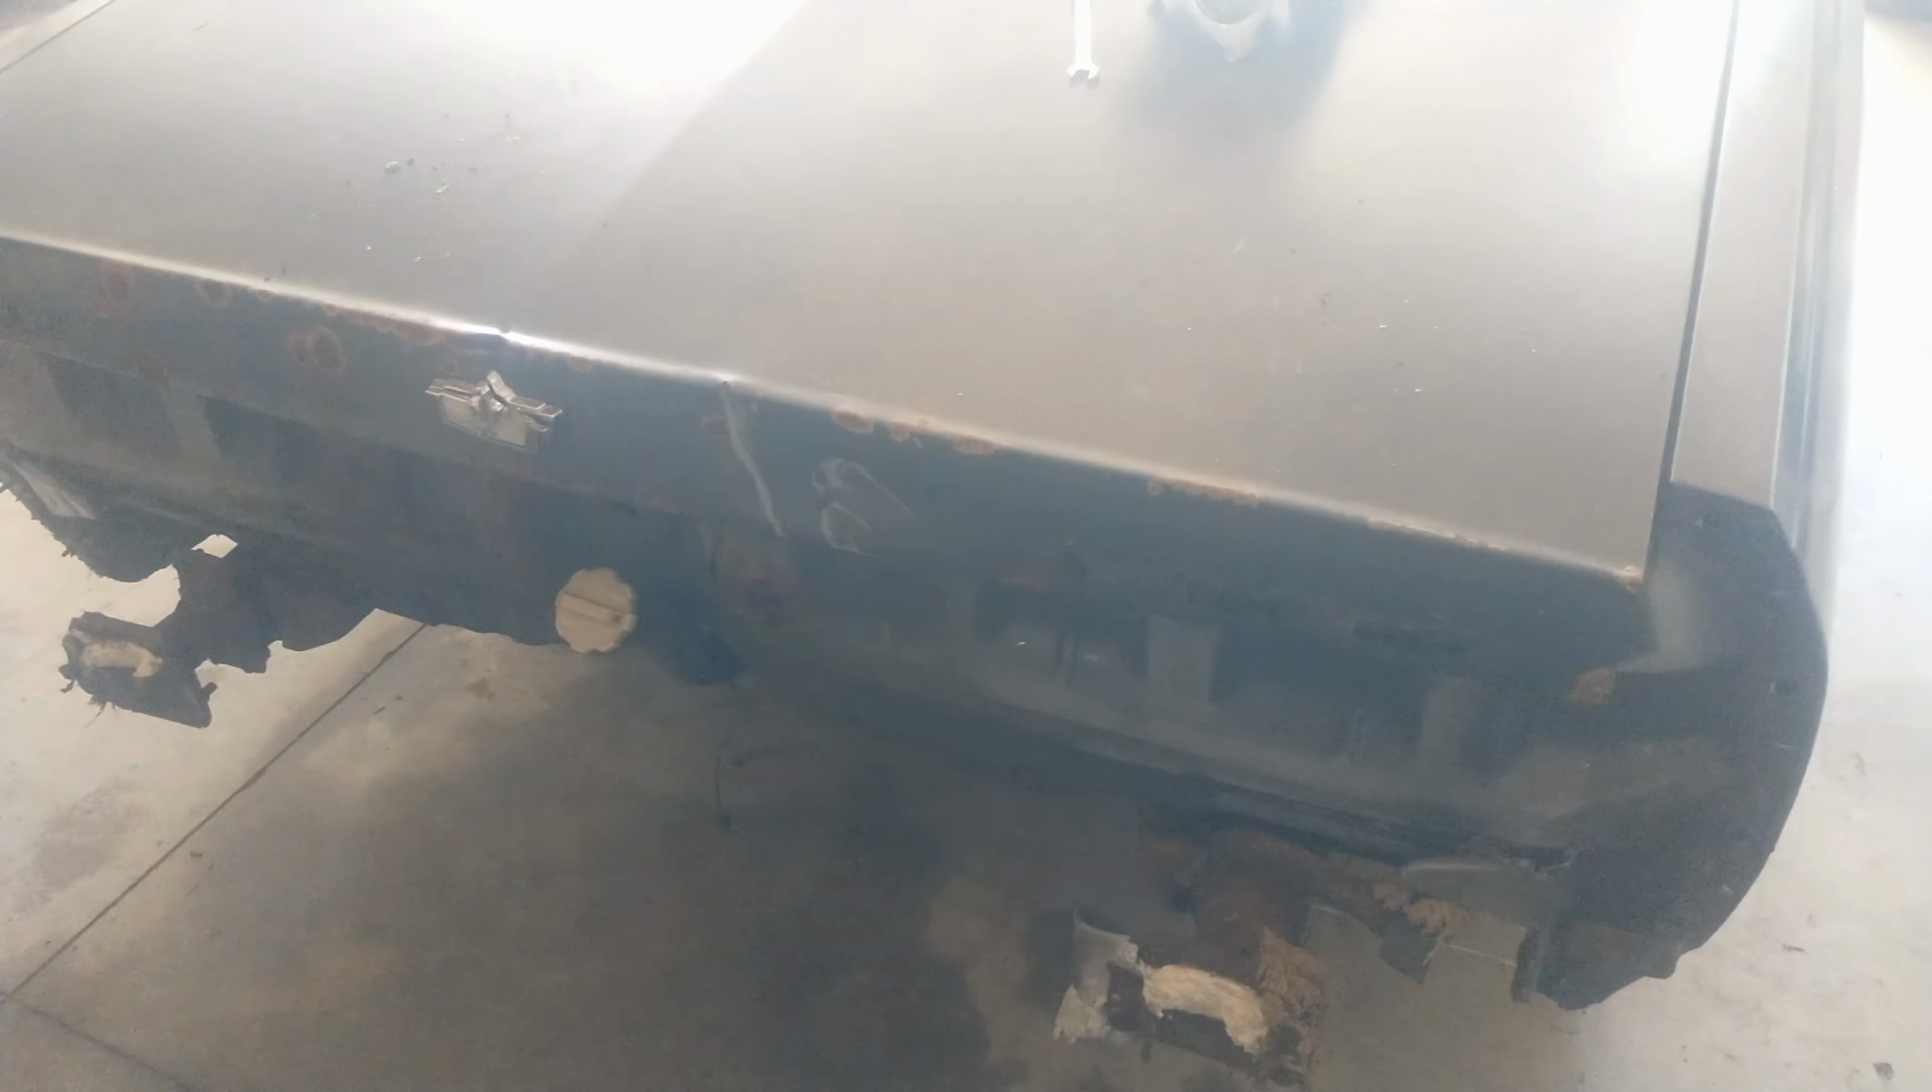I still gotta put a bumper on.